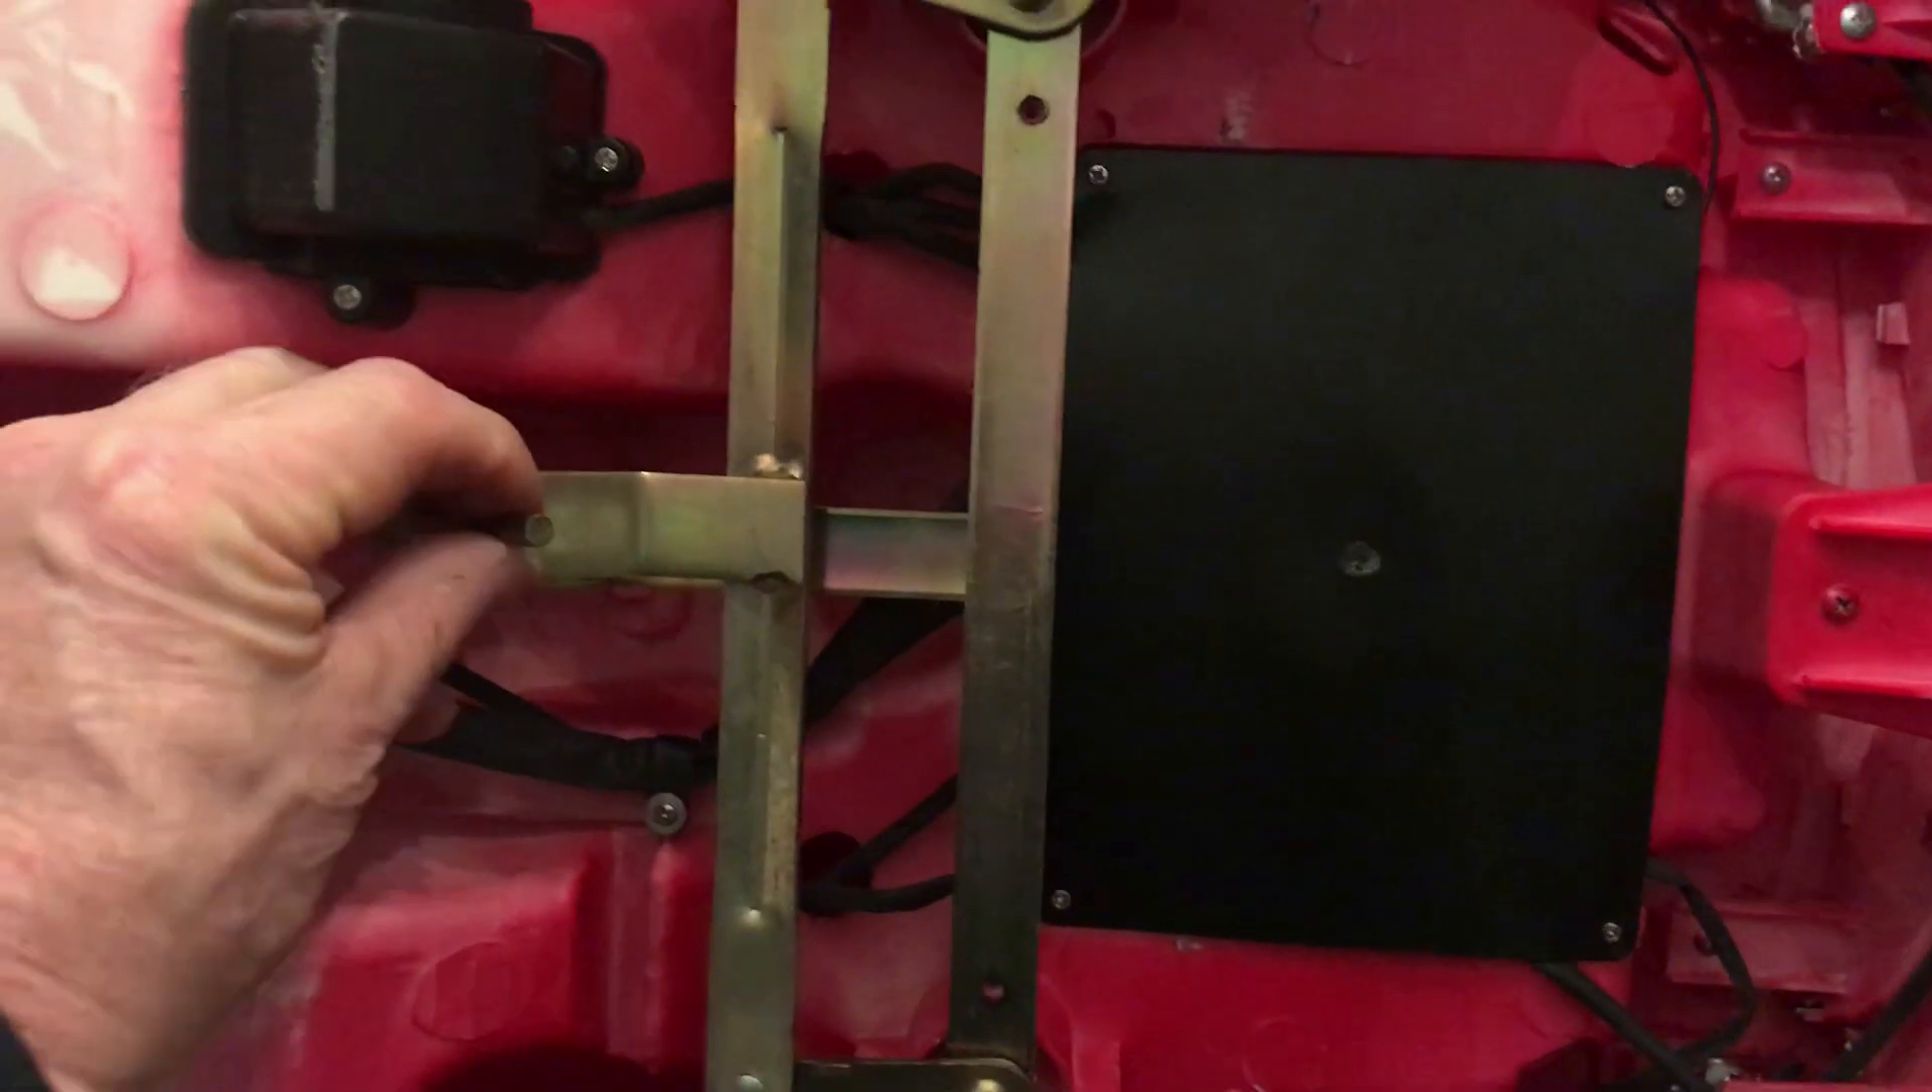I've got the cover back on the electronics.